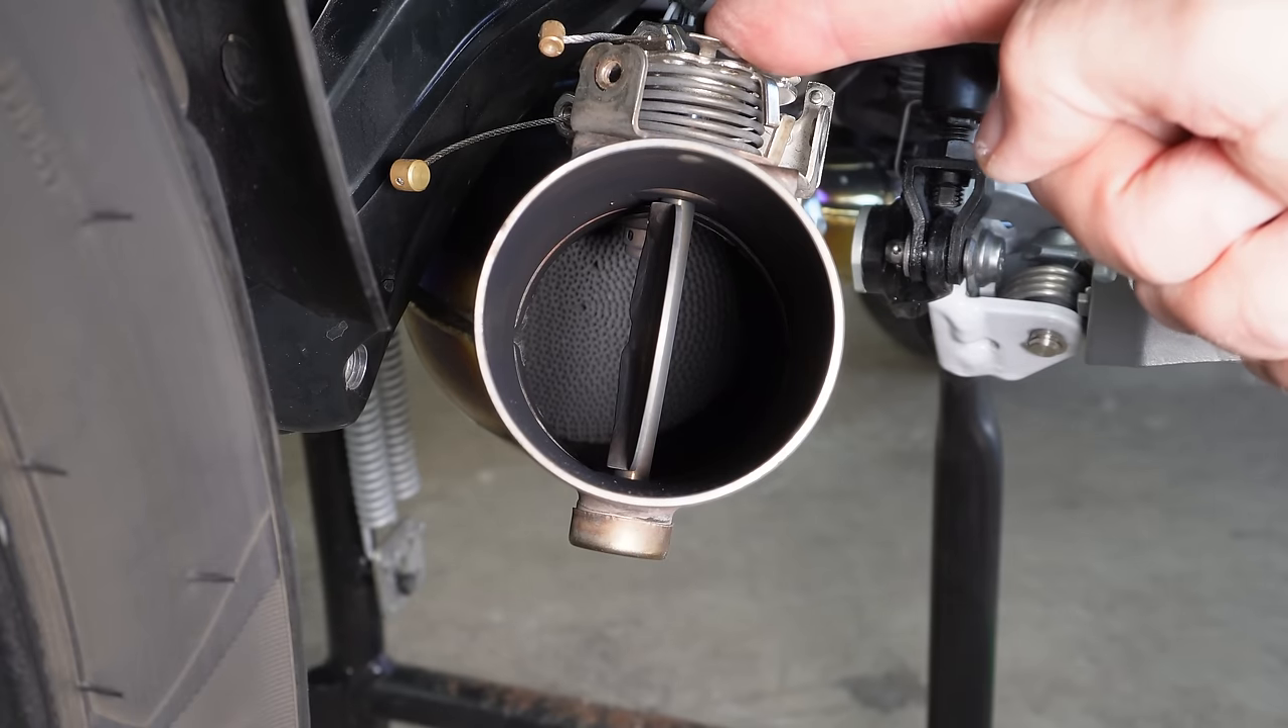Up here these bright shiny nipples these are the ends of the control cables that are normally attached to this mechanism on the top which I've removed so that I can show the operation of the valve.